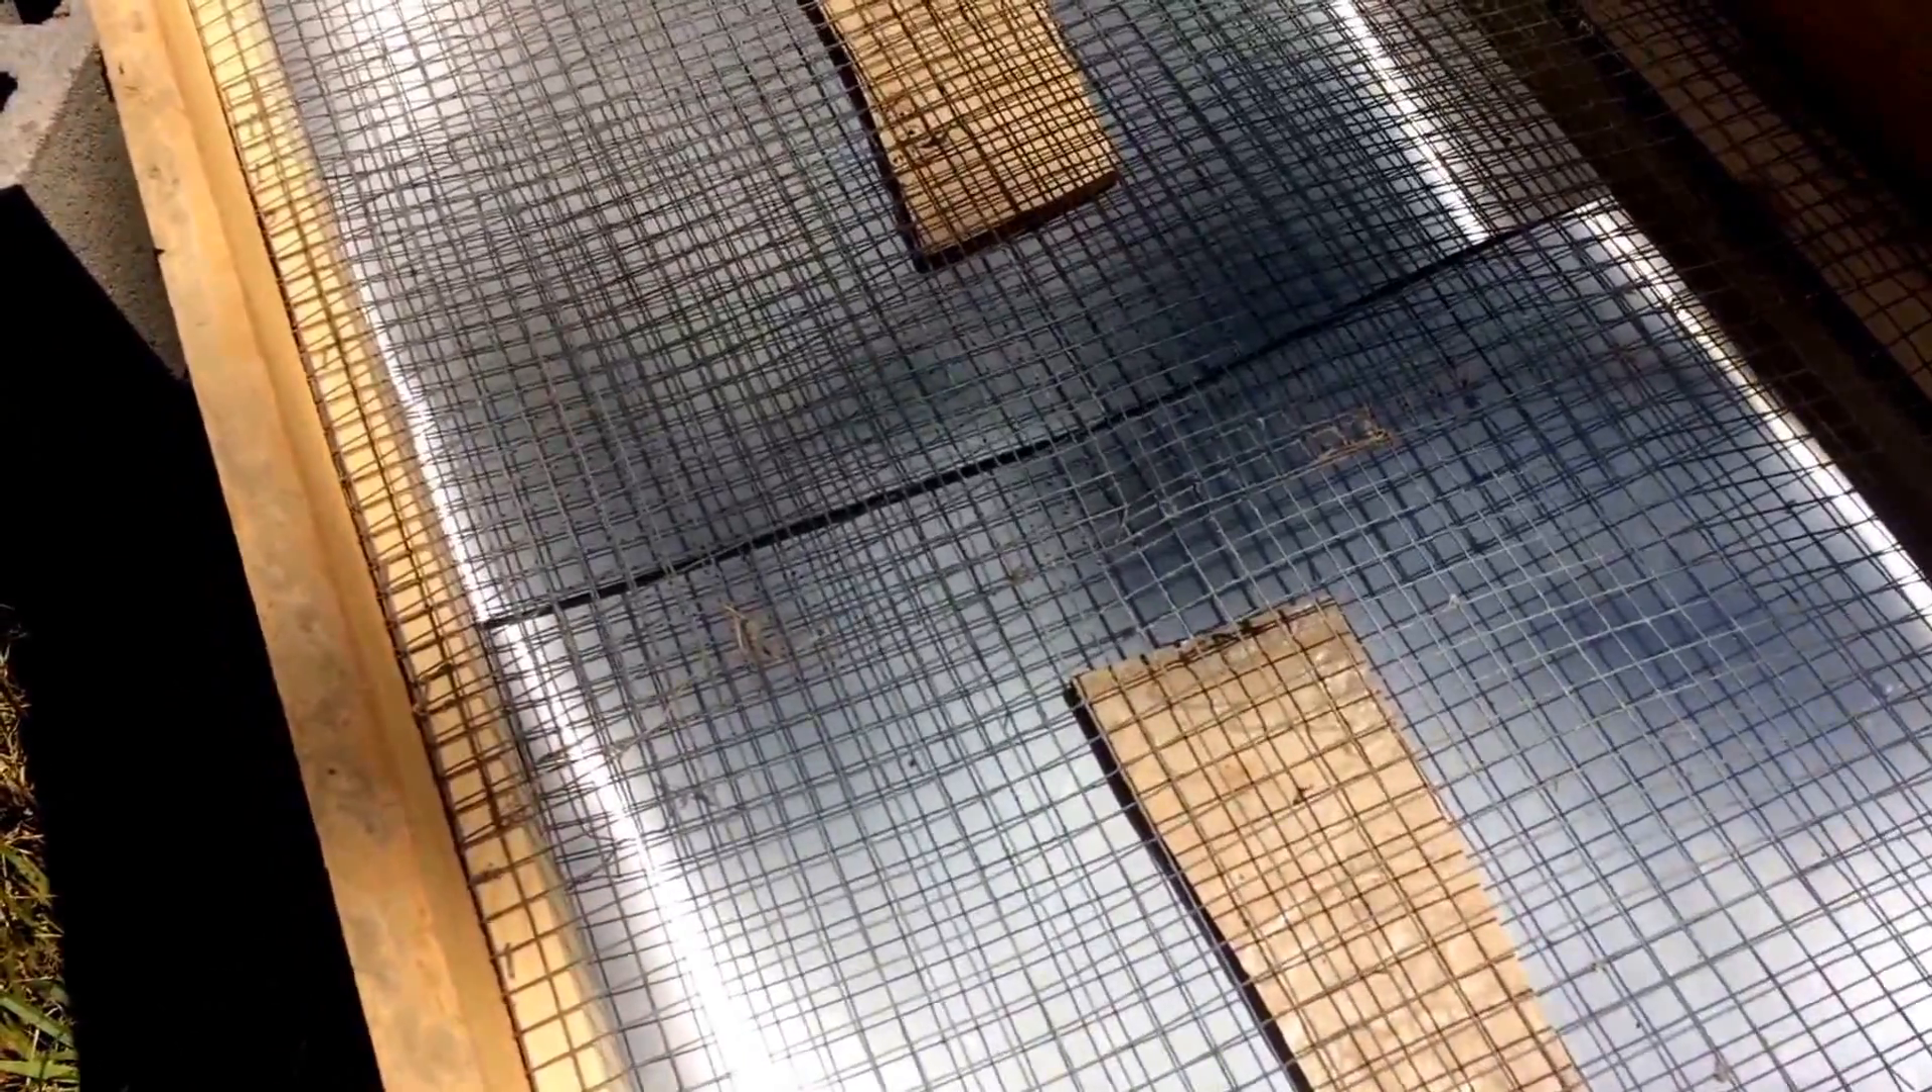We got our metal put in and then I just put another strip of wood on top of it put the screen on top.